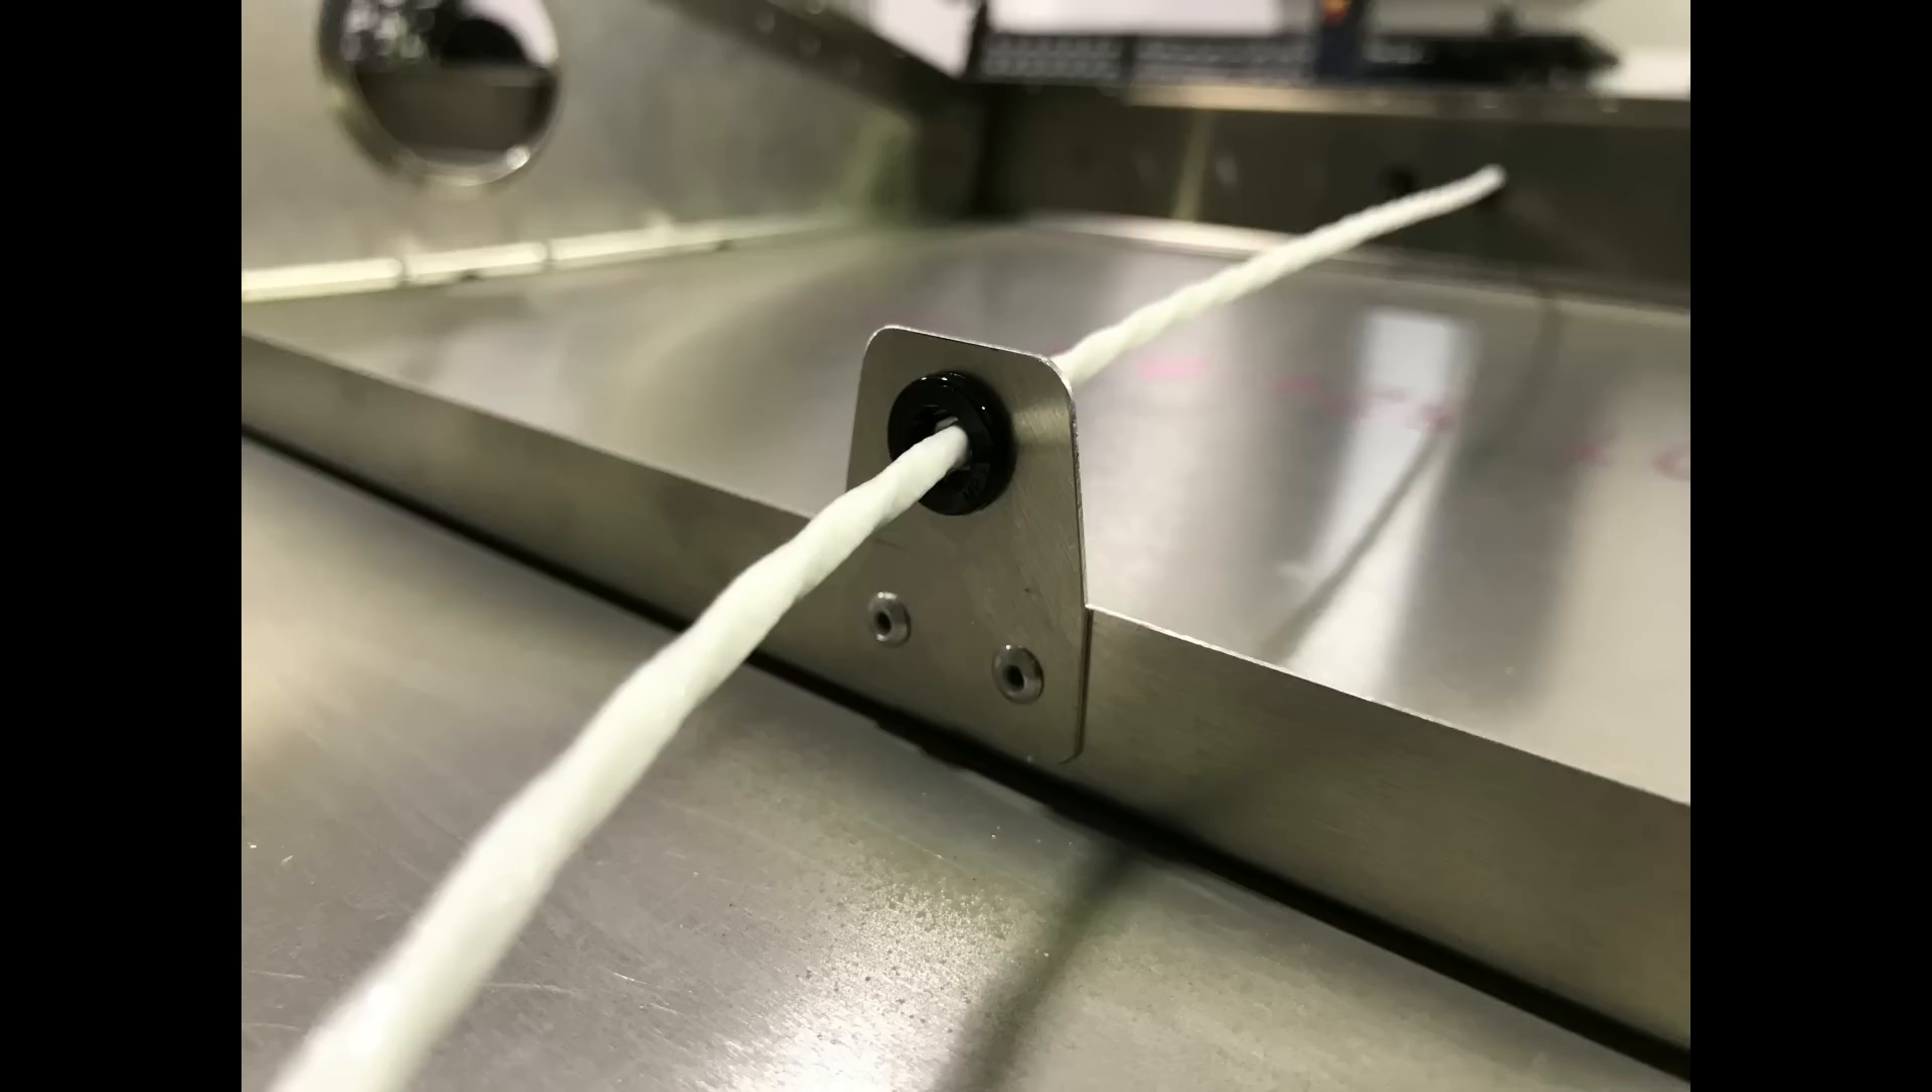I also added this little standoff to the bottom stringer in the last bay of the wing, and that just holds the wires secure and keeps them just from flopping around in the wingtip.